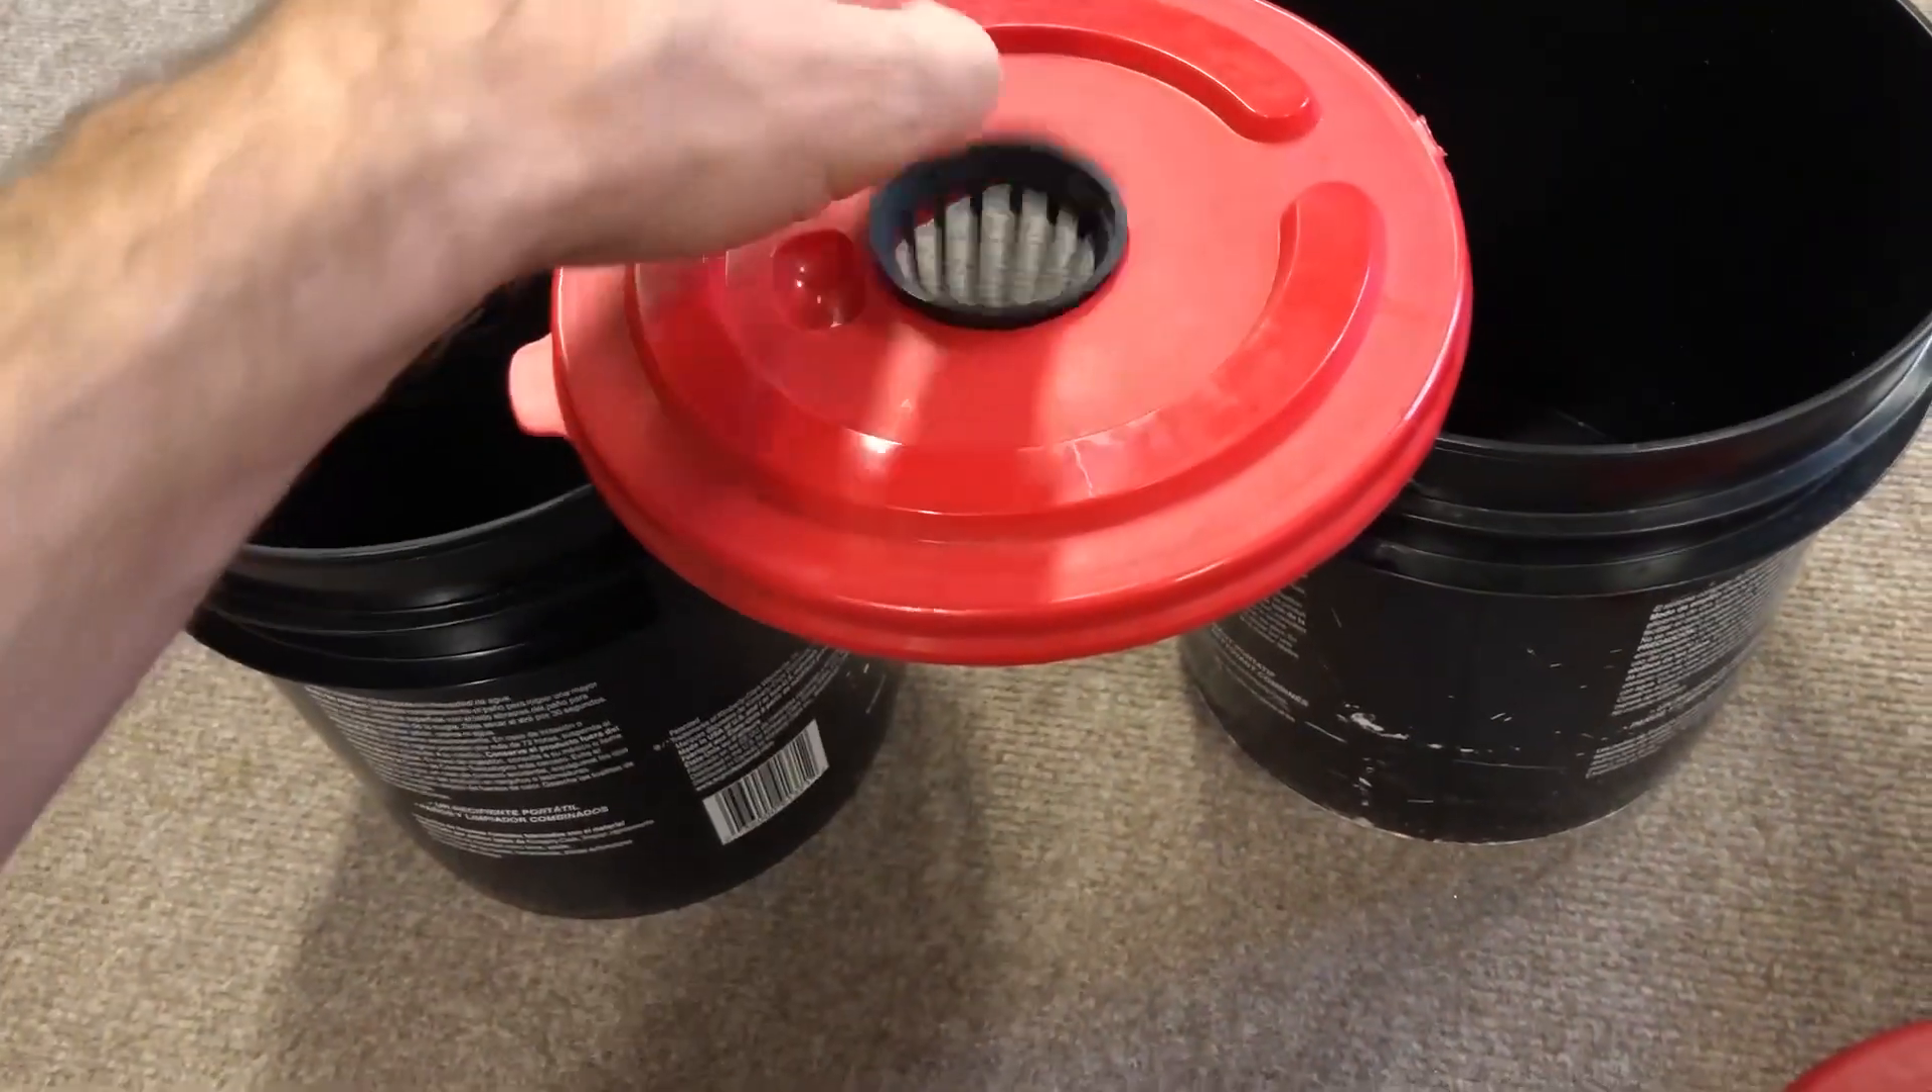You can see that the net pot fits in there.